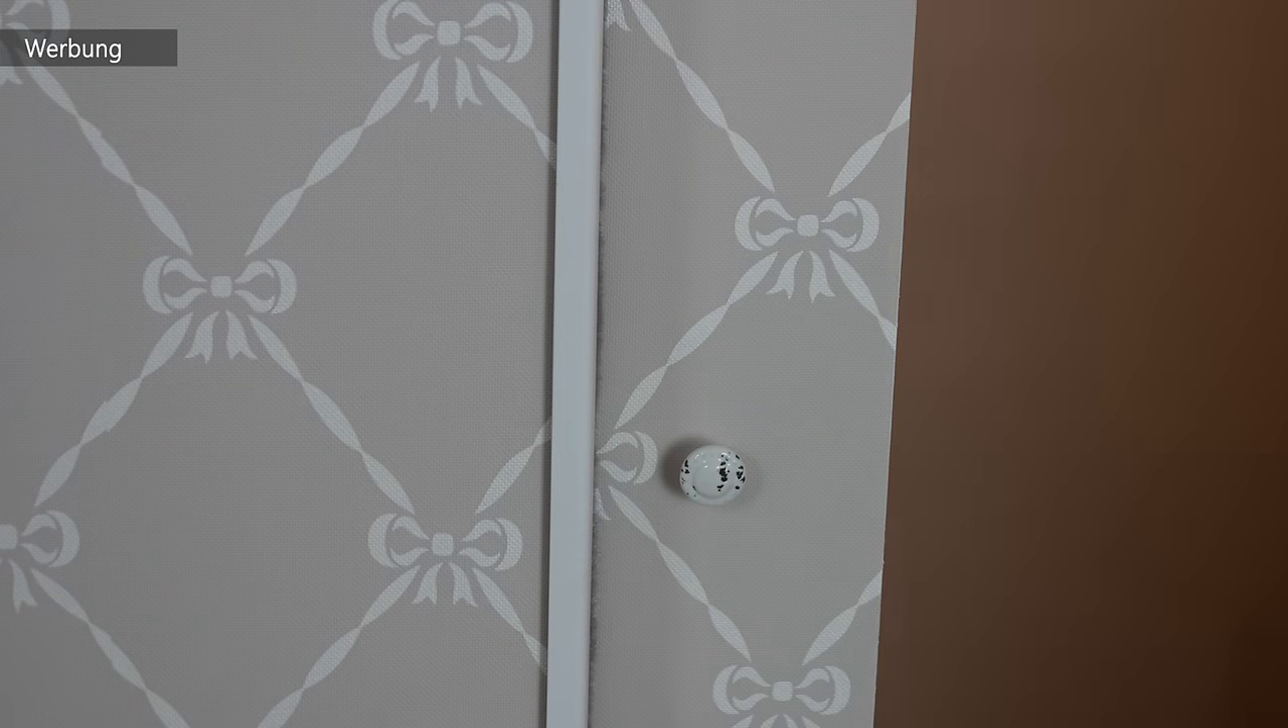Und zu guter Letzt haben wir noch einen Knauf angebracht.